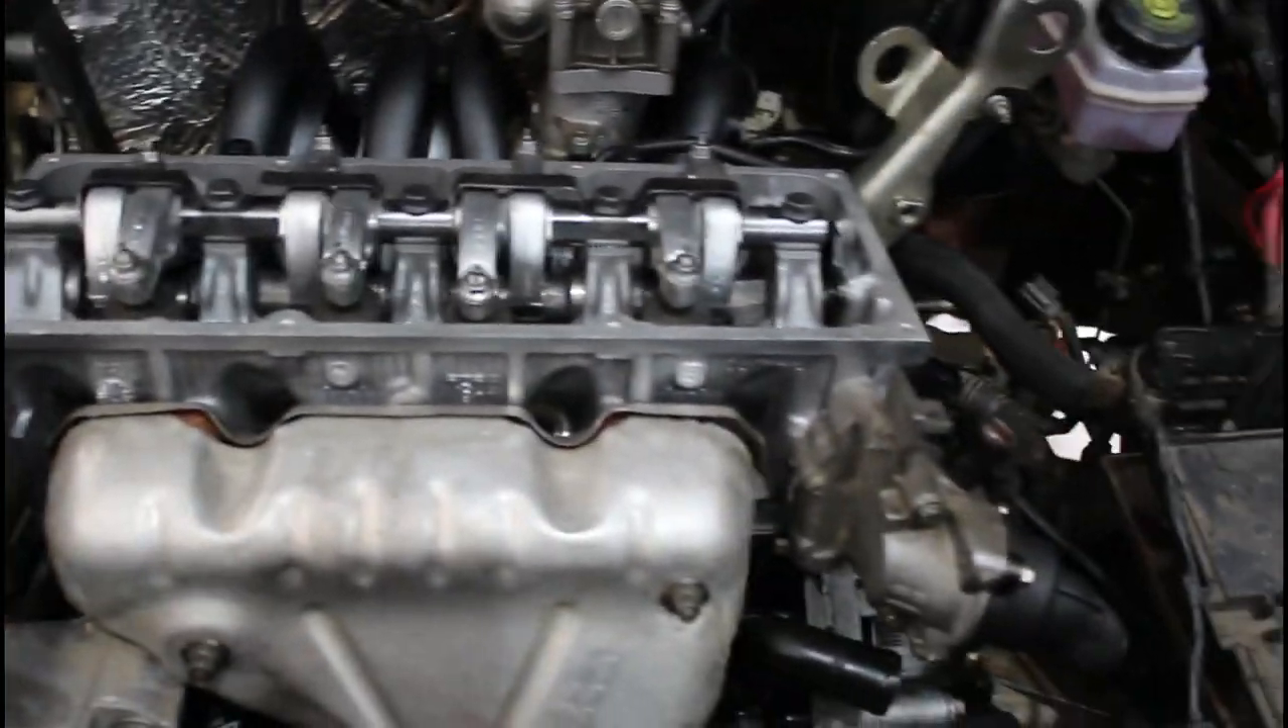Logan já tá com o cabeçote no lugar muito bacana ficou aqui.